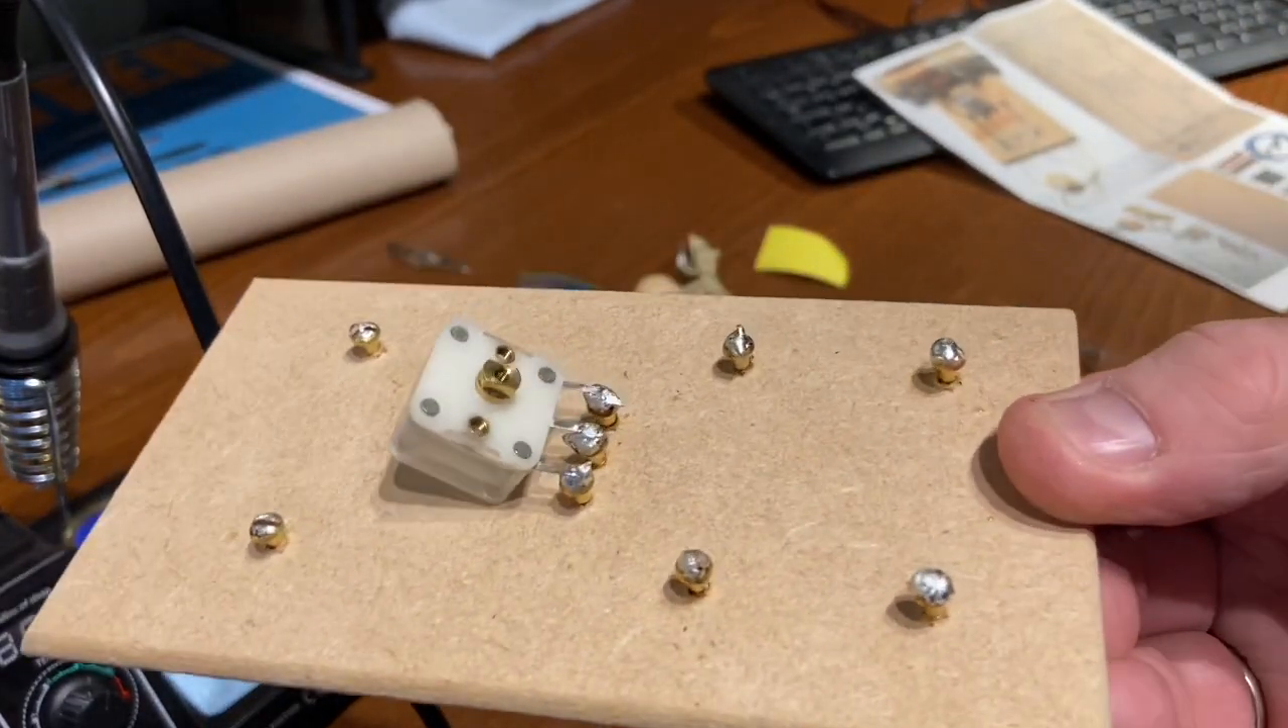I've soldered the capacitor the variable capacitor to the three screws here.